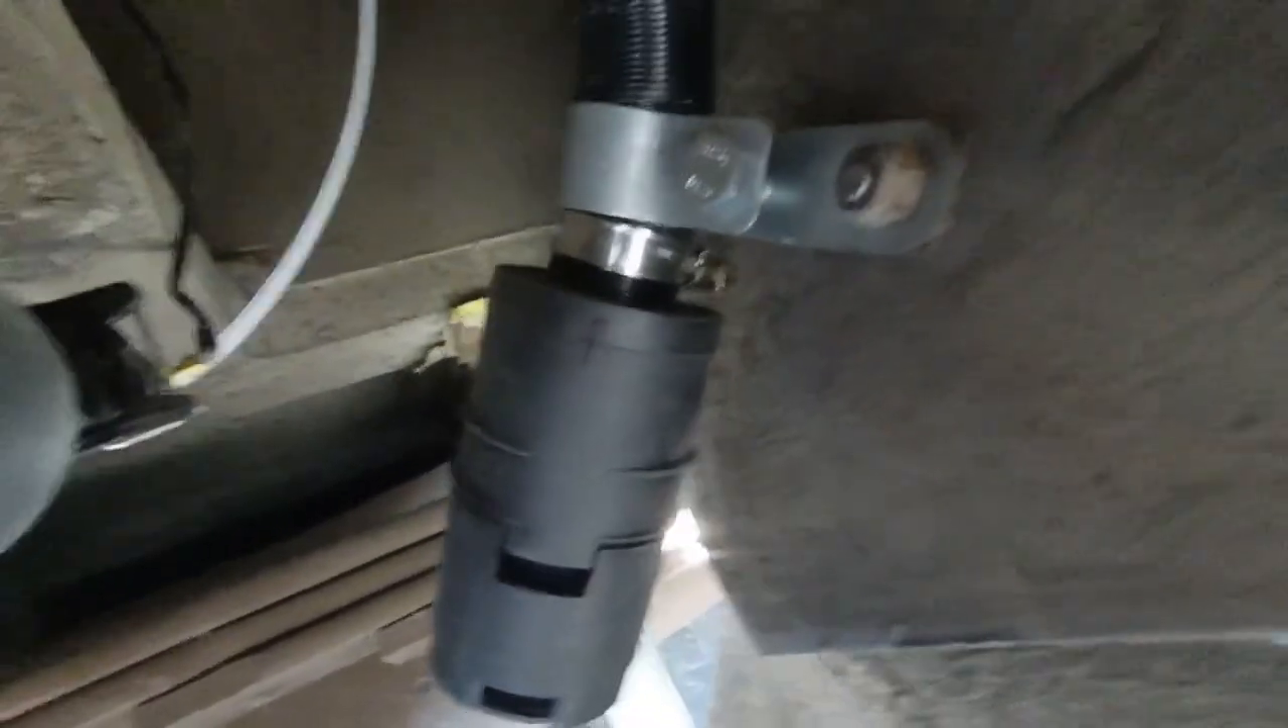Um and there's the air intake right there and you can see i've got it clamped and mounted so it's not uh moving.